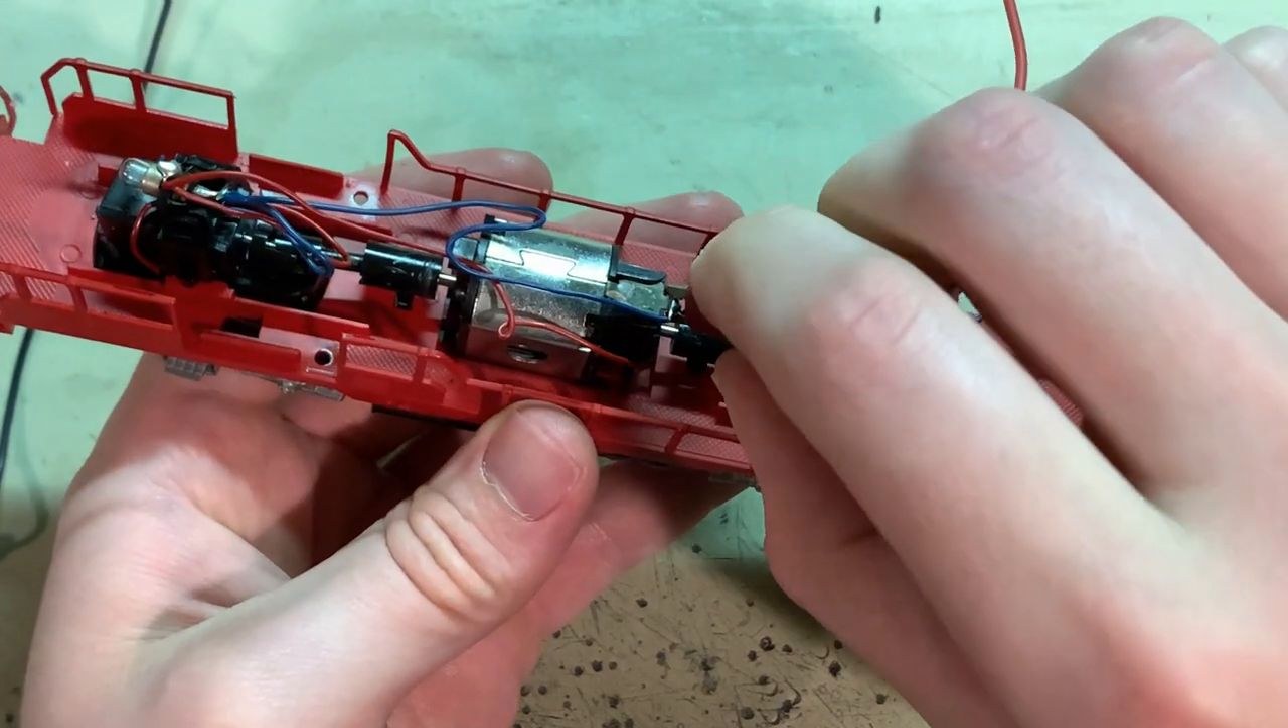Just make sure the wires are all out of the way of everything. Now before I put the shell on, I'm just going to power this up real quick.